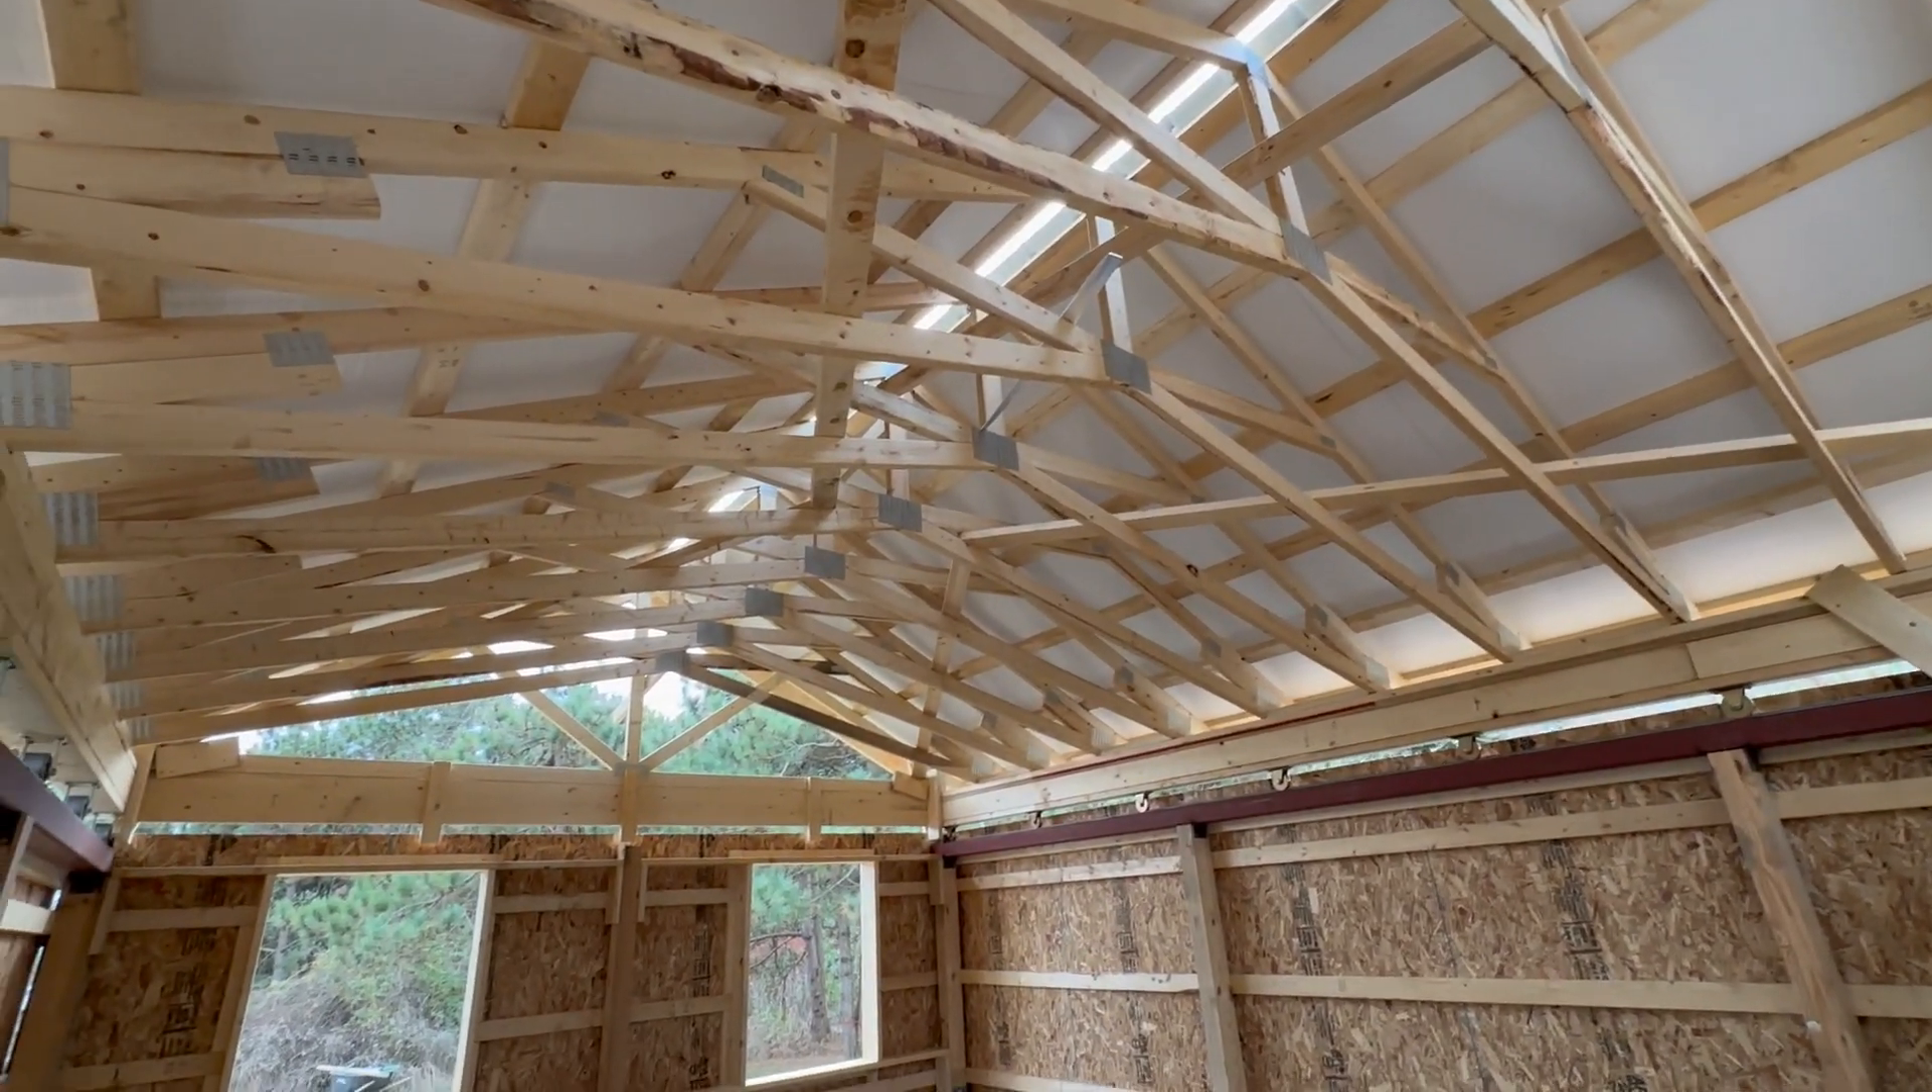The roof panels are now all installed, but we still don't have the roof vent installed, nor do we have the end caps.